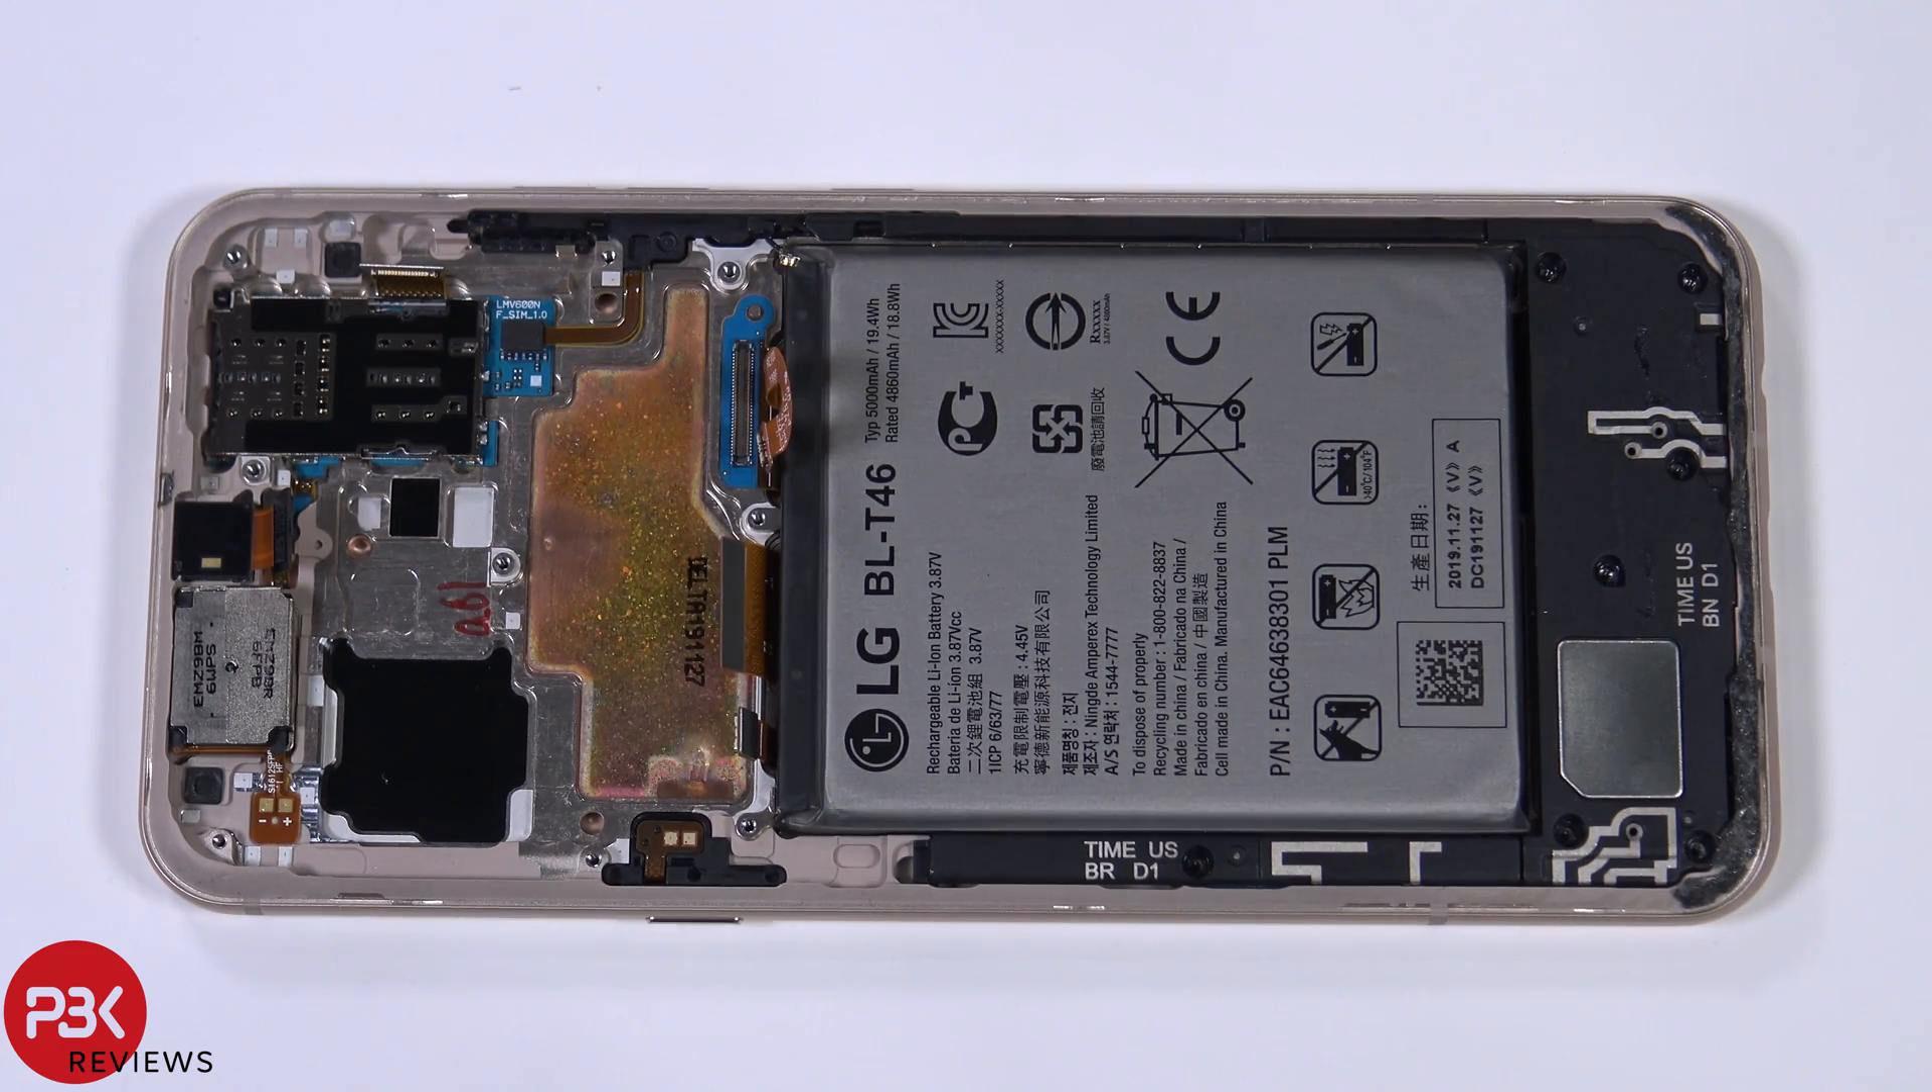Removing the main board reveals the 3D copper vapor chamber over here.